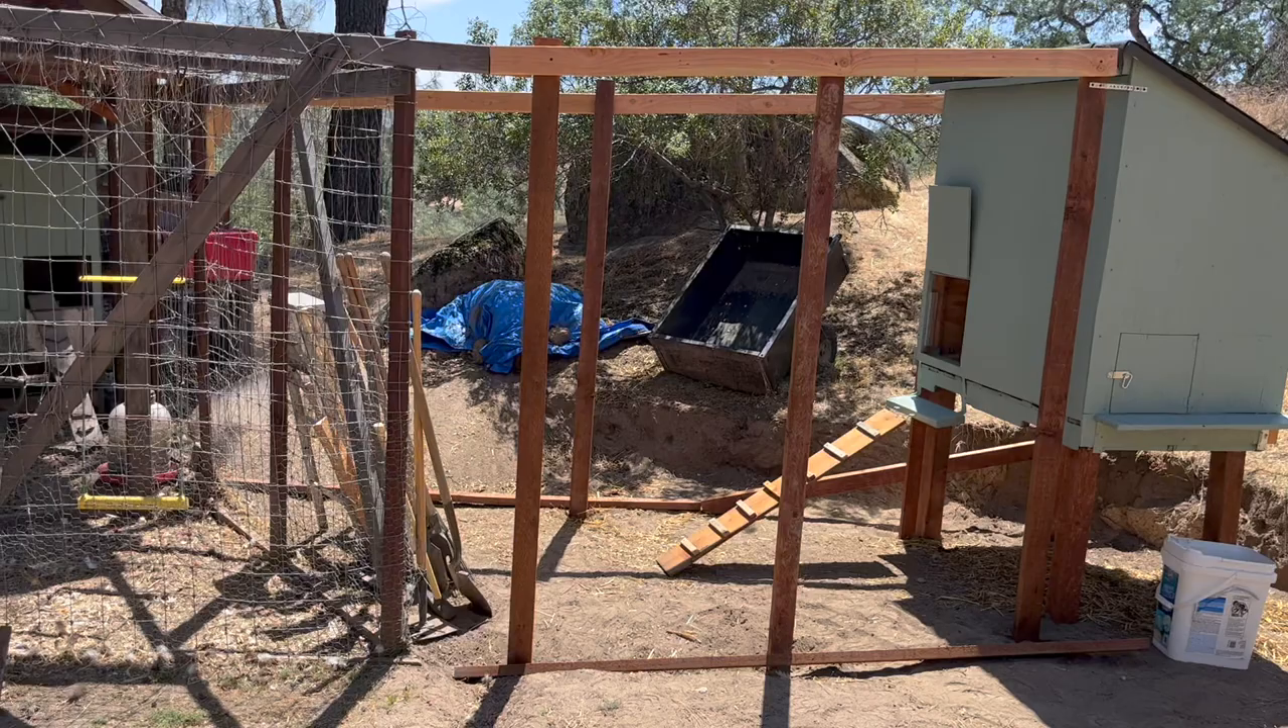Okay, I have completed the framing on the run part of the chicken coop.